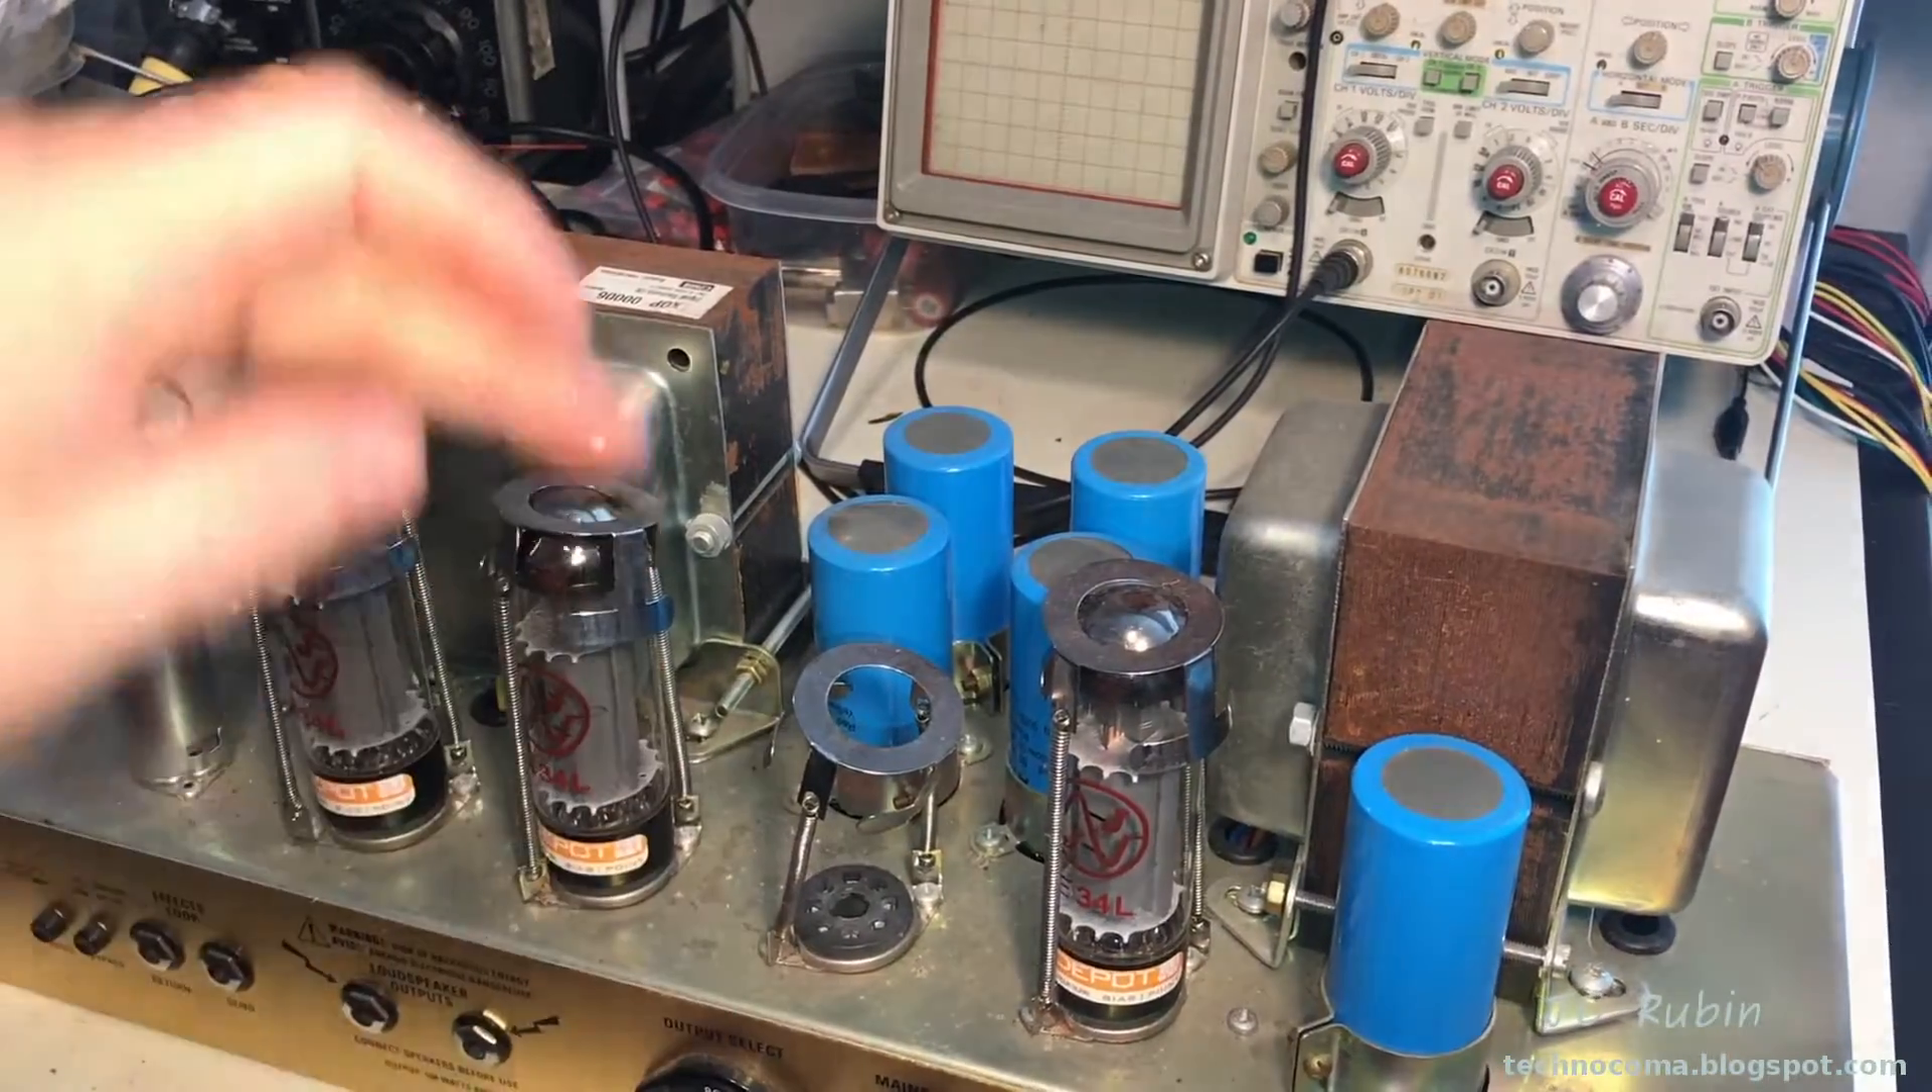Got the amplifier out of the cabinet now.